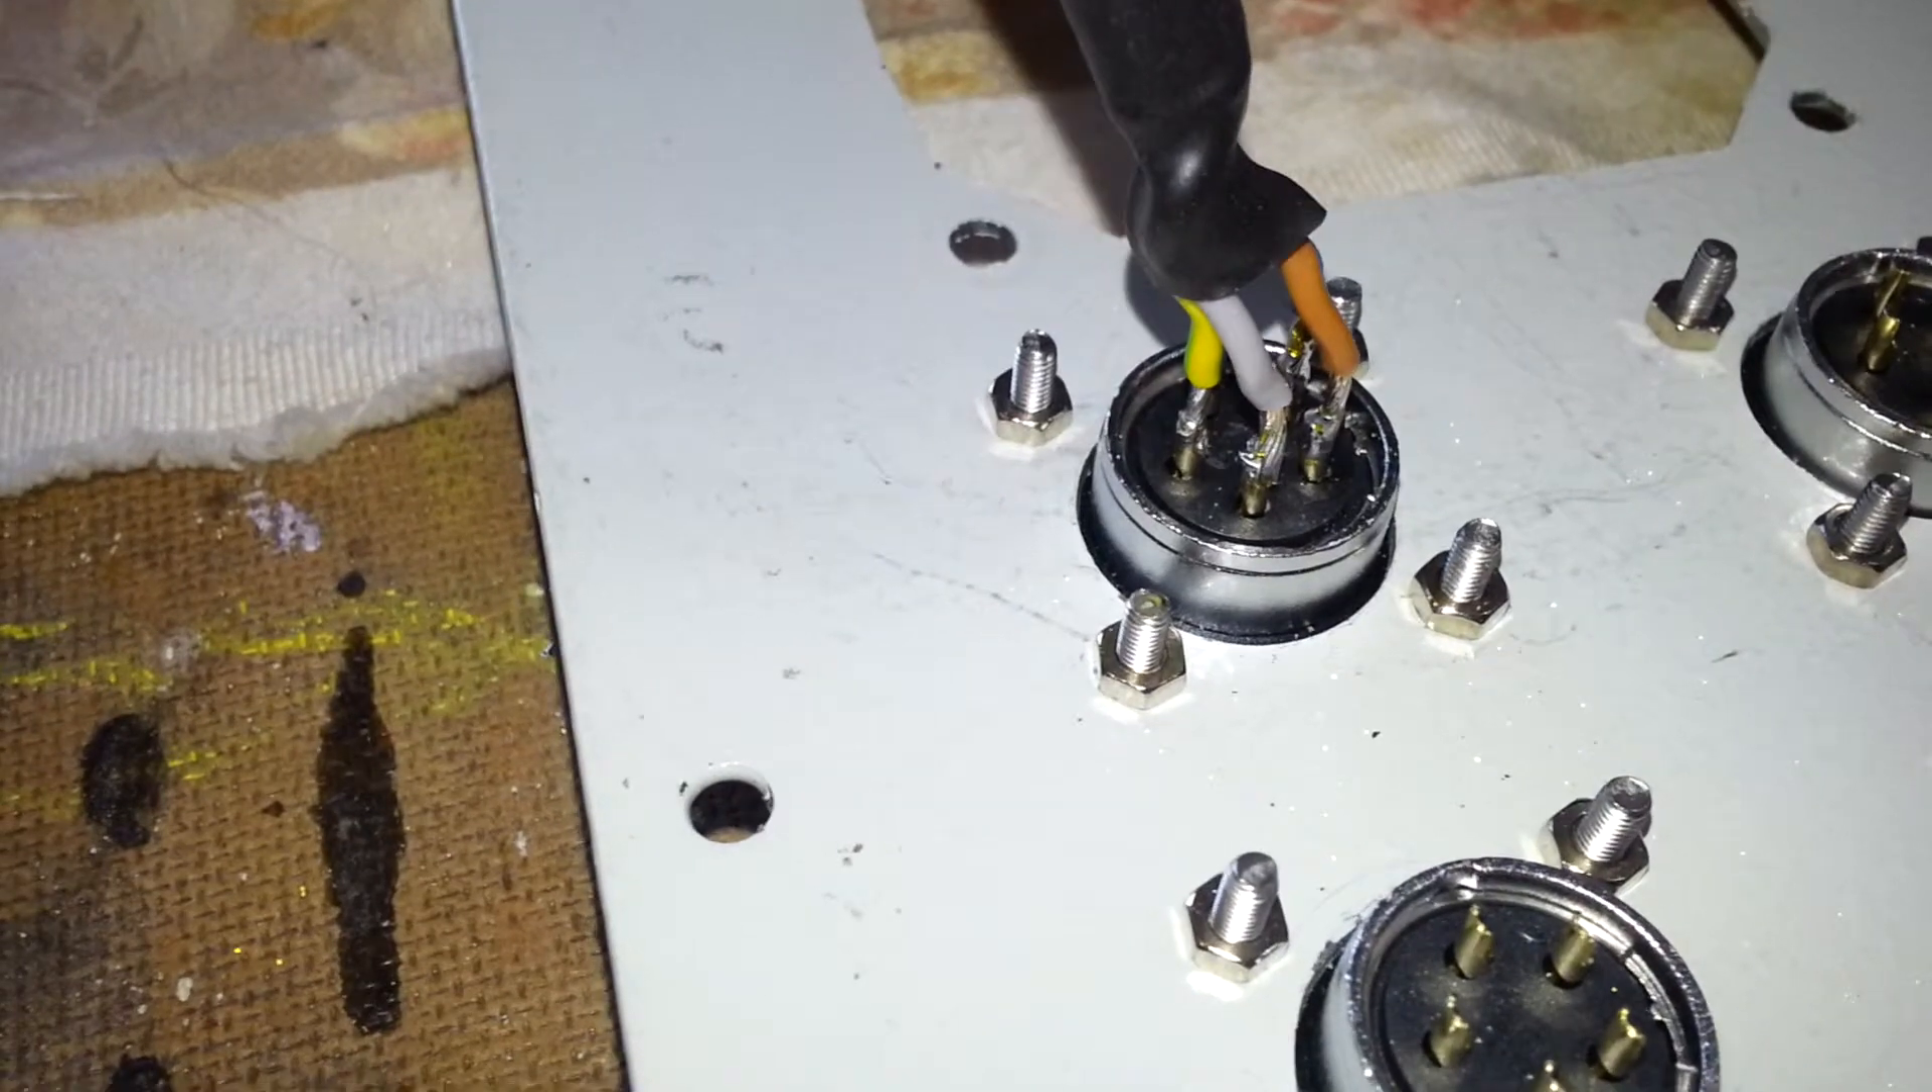Right, so to spare my blushes, I didn't show you the soldering, but I've got my first cable connected.